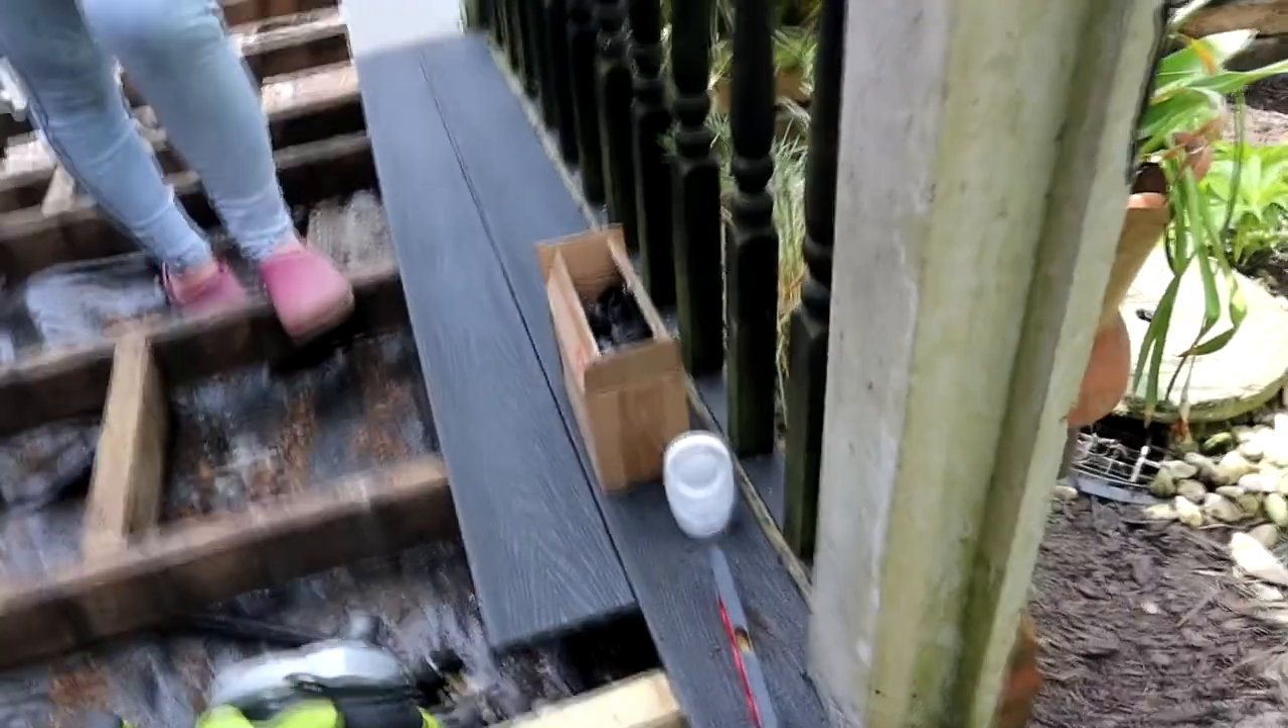We have got a board in. Ta-da! This board is in.